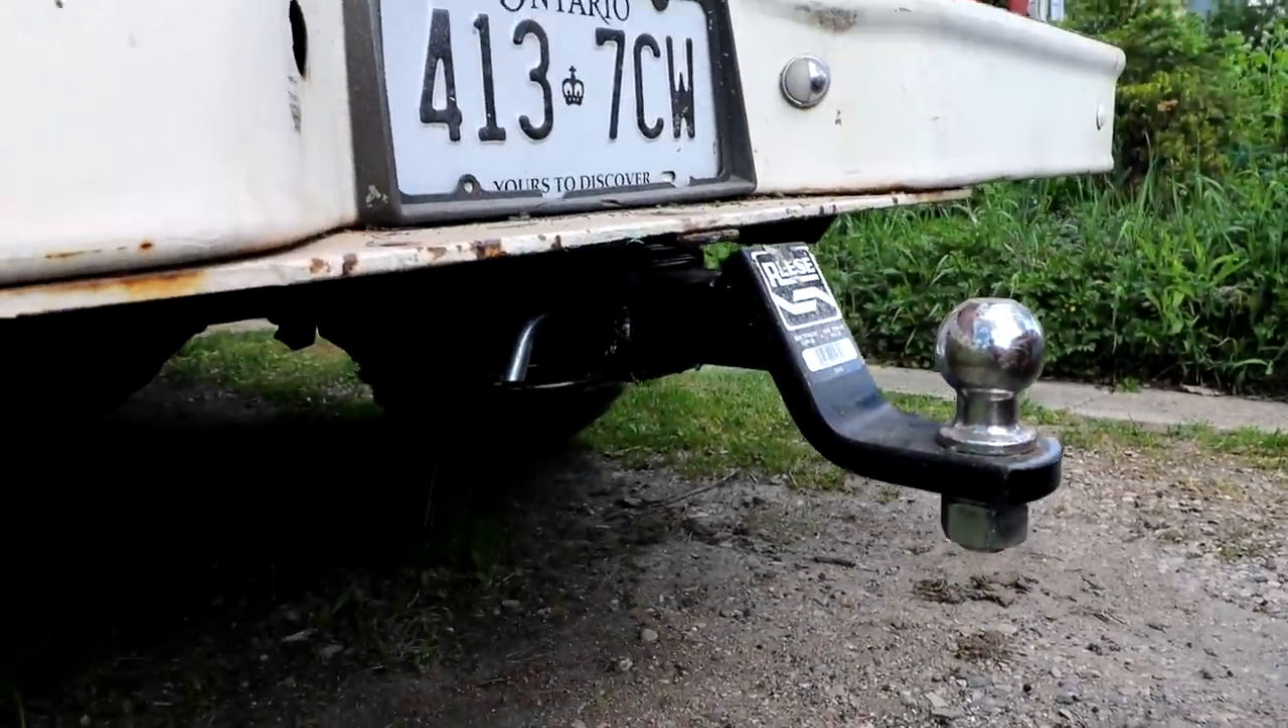I've also got my hitch put back on the truck in case I need to tow a trailer or anything.